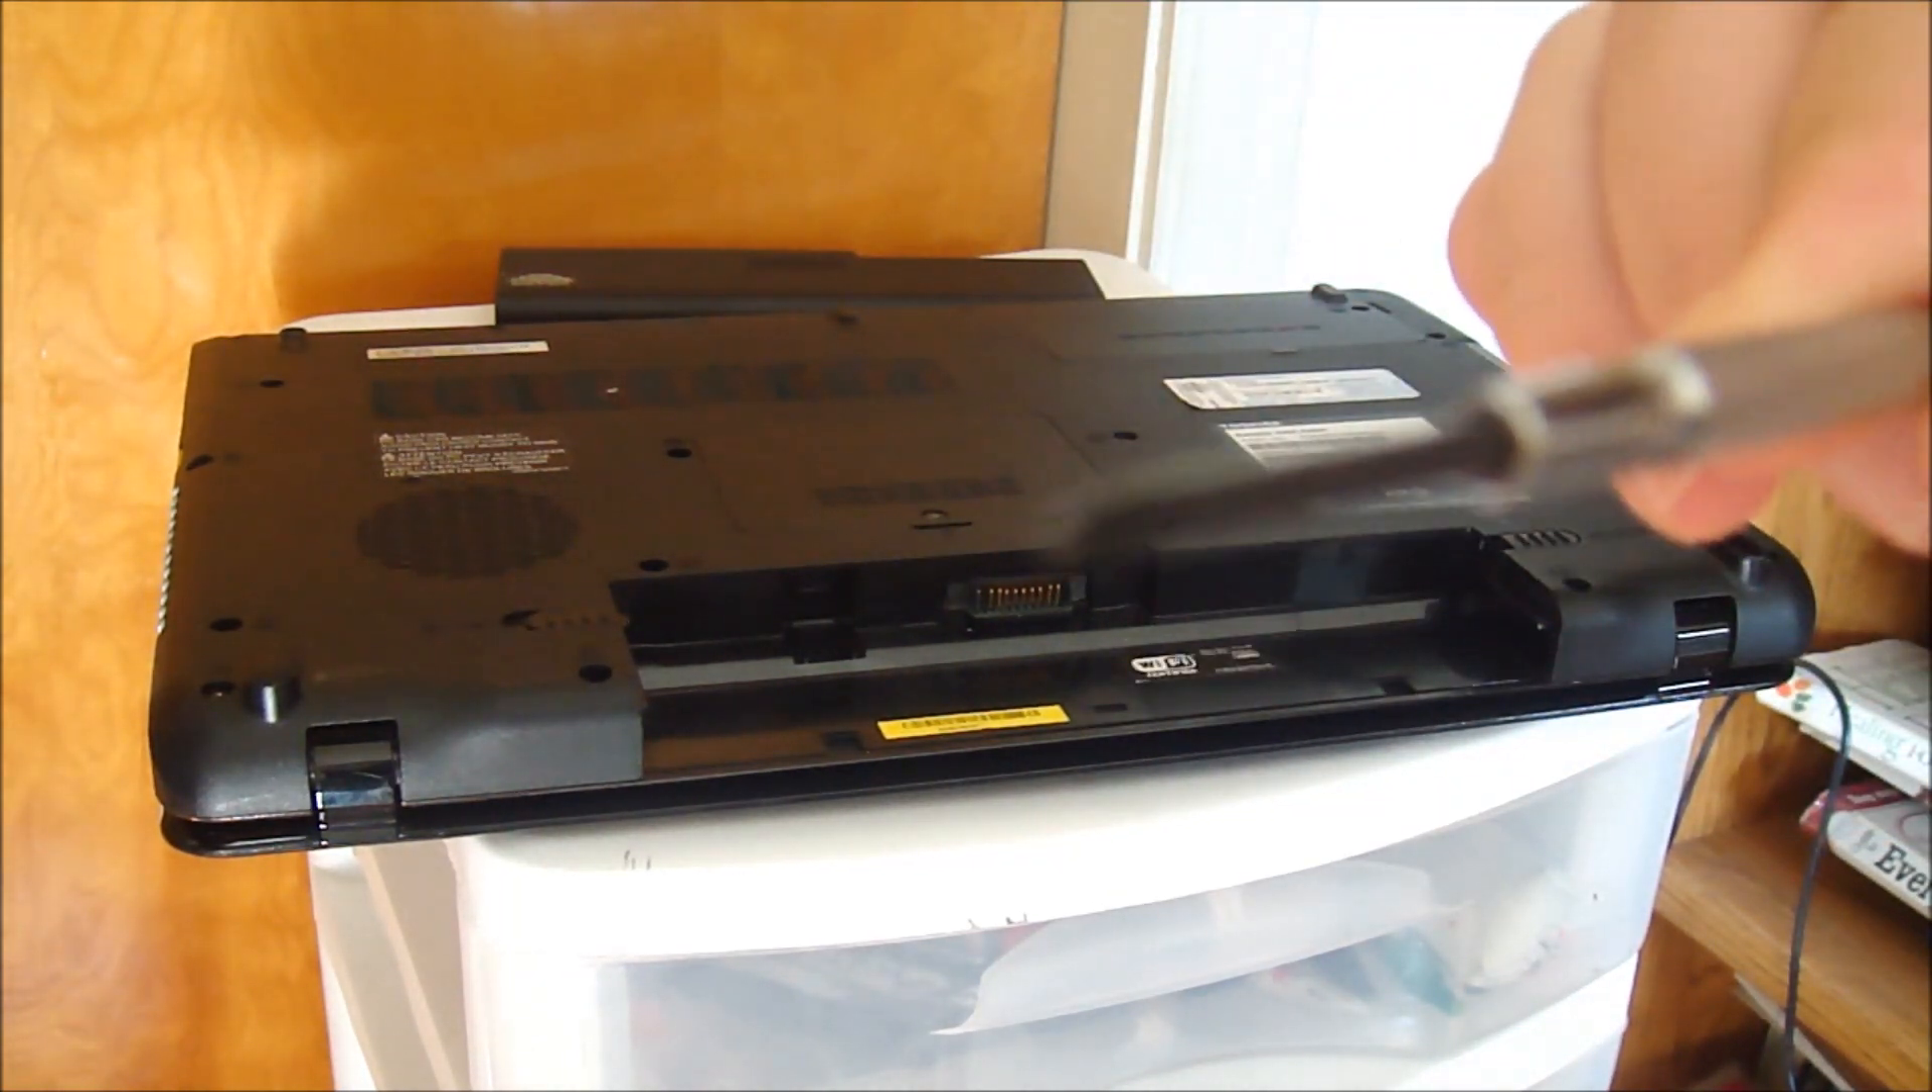As you can see. I removed the battery.